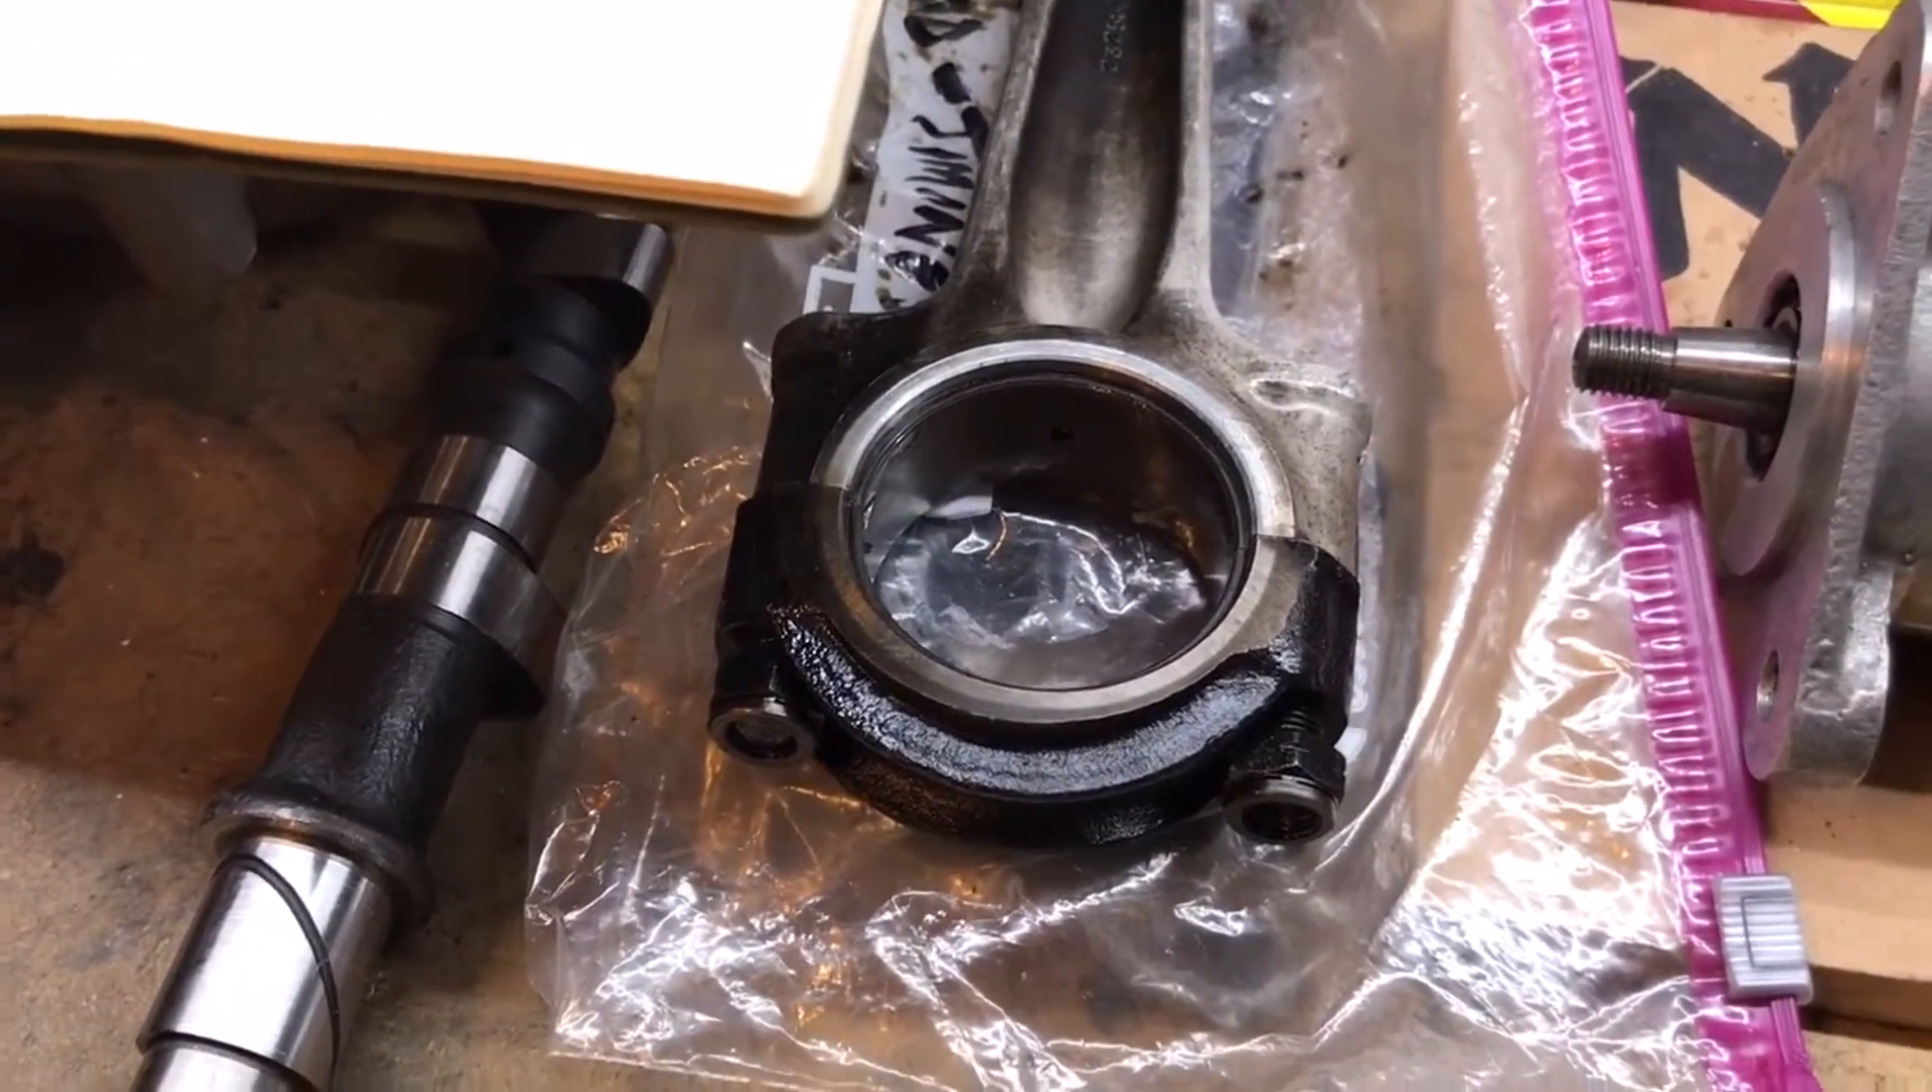What I haven't done yet, I haven't looked at the conrods, haven't taken those bearings or those shells apart yet.